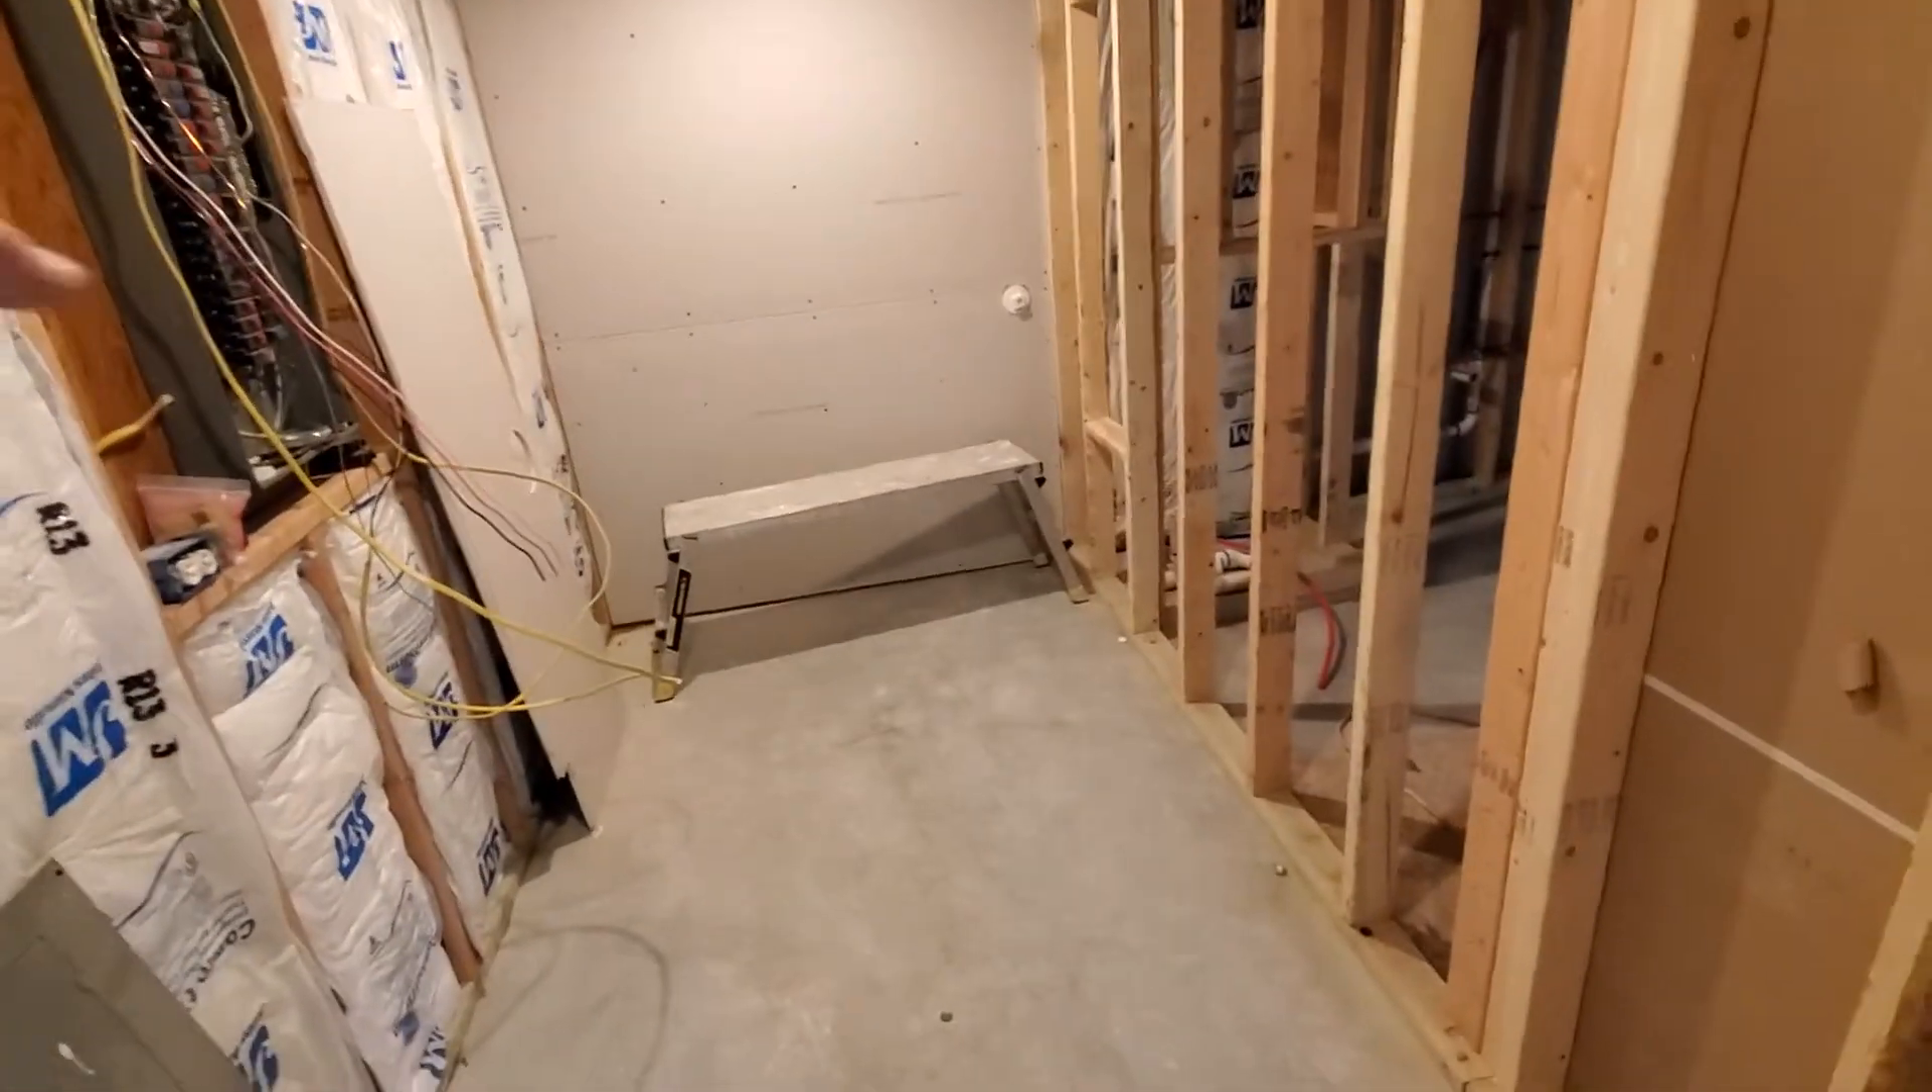This is the walk-in closet and still have some drywall left but i think he's waiting for me to get done with that electrical and then we'll get this room drywalled up.